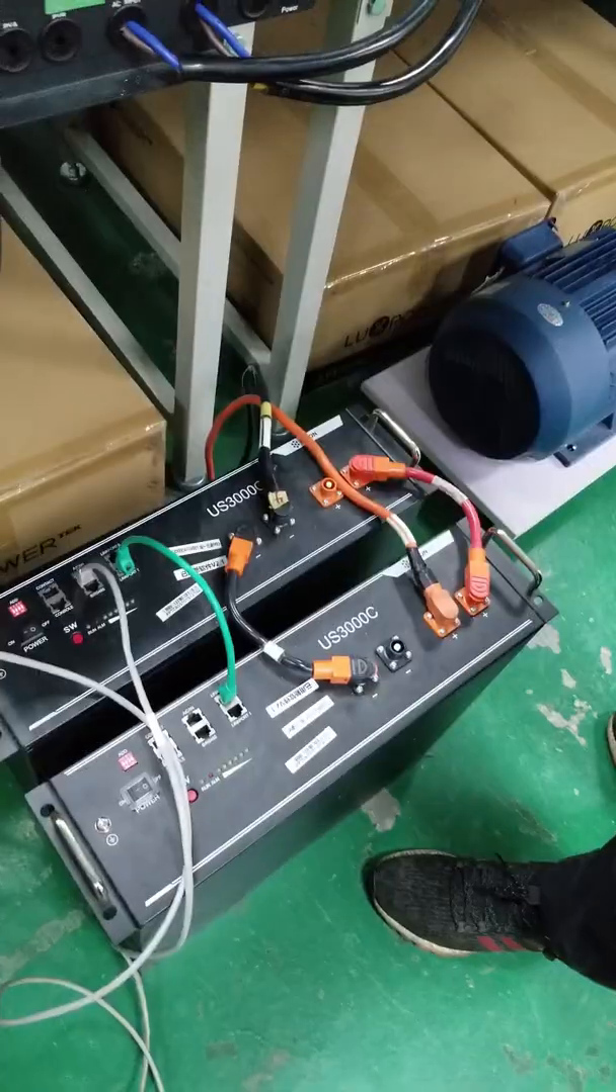For the demonstration purpose, we have already done all the wires connection.